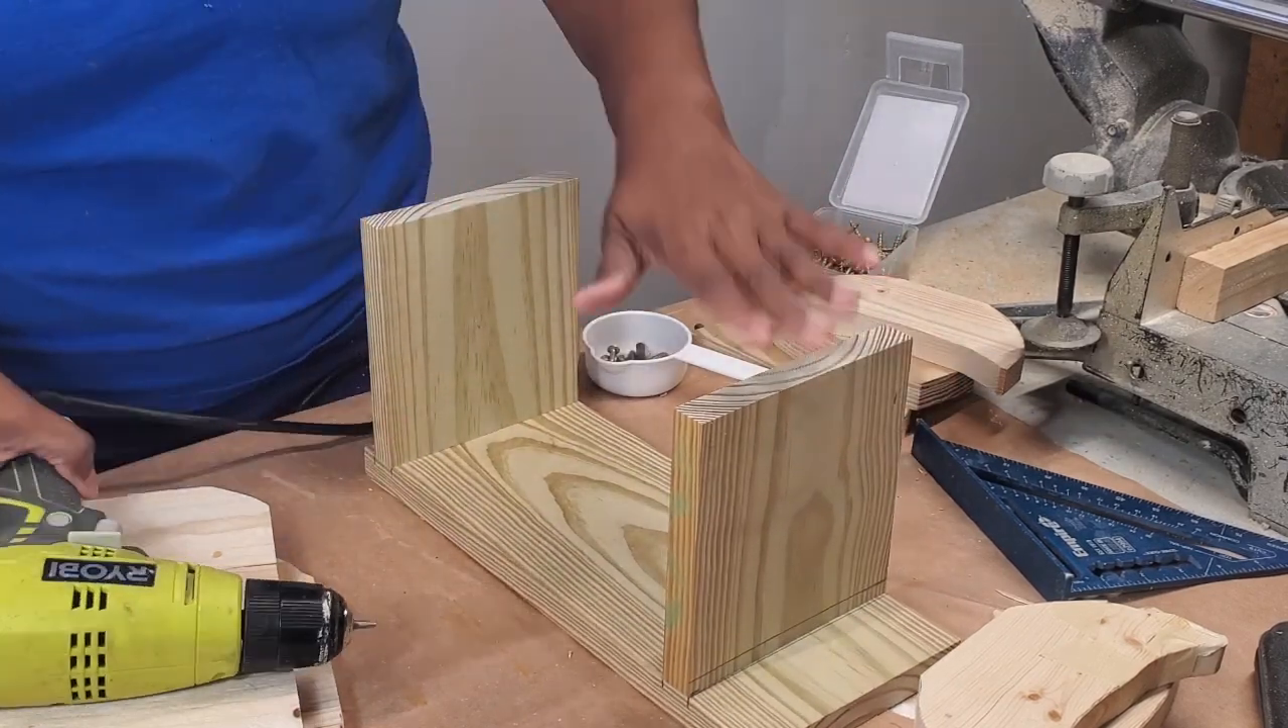Okay, so there we are with the sides on, or the ends on, and the base.